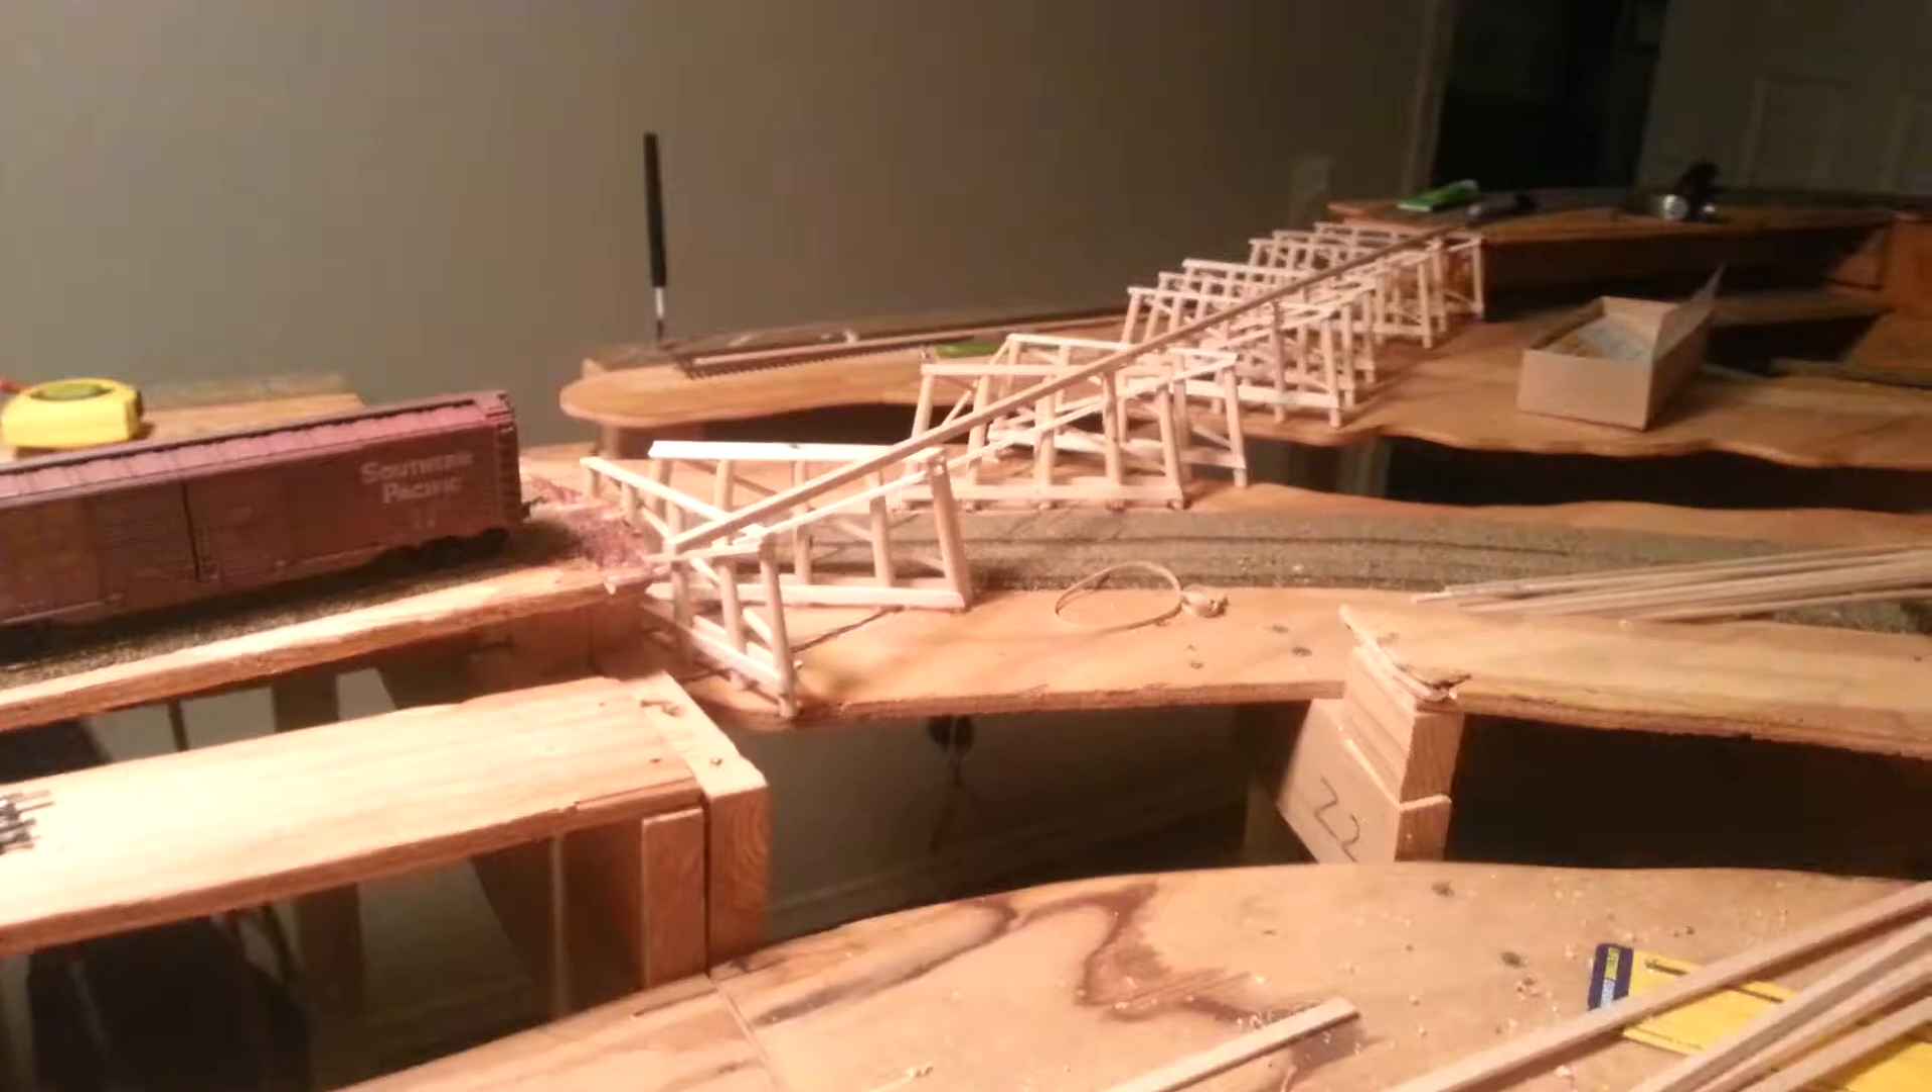And so, I've still got to finish the top part of the deck, where the track's going to go.